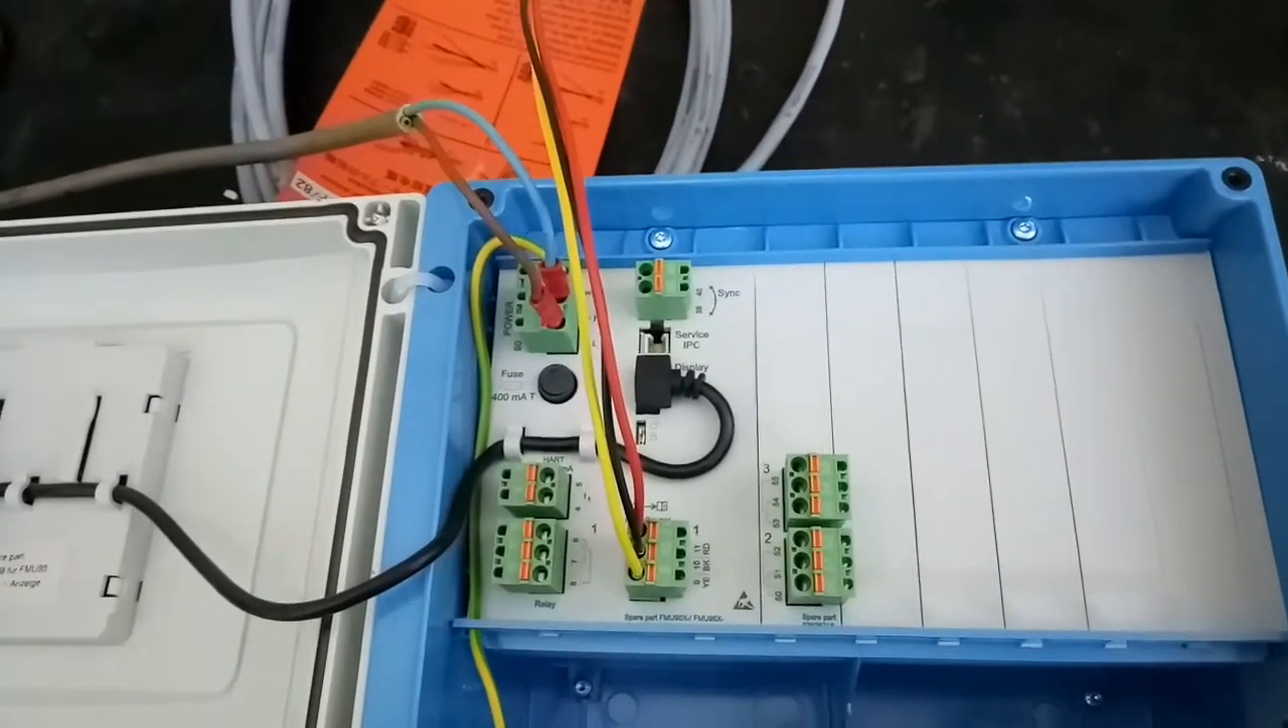یہ ییلو بلیک اور ریڈ یہ سنسر ہم نے کنیکٹ کر لیا ہے۔